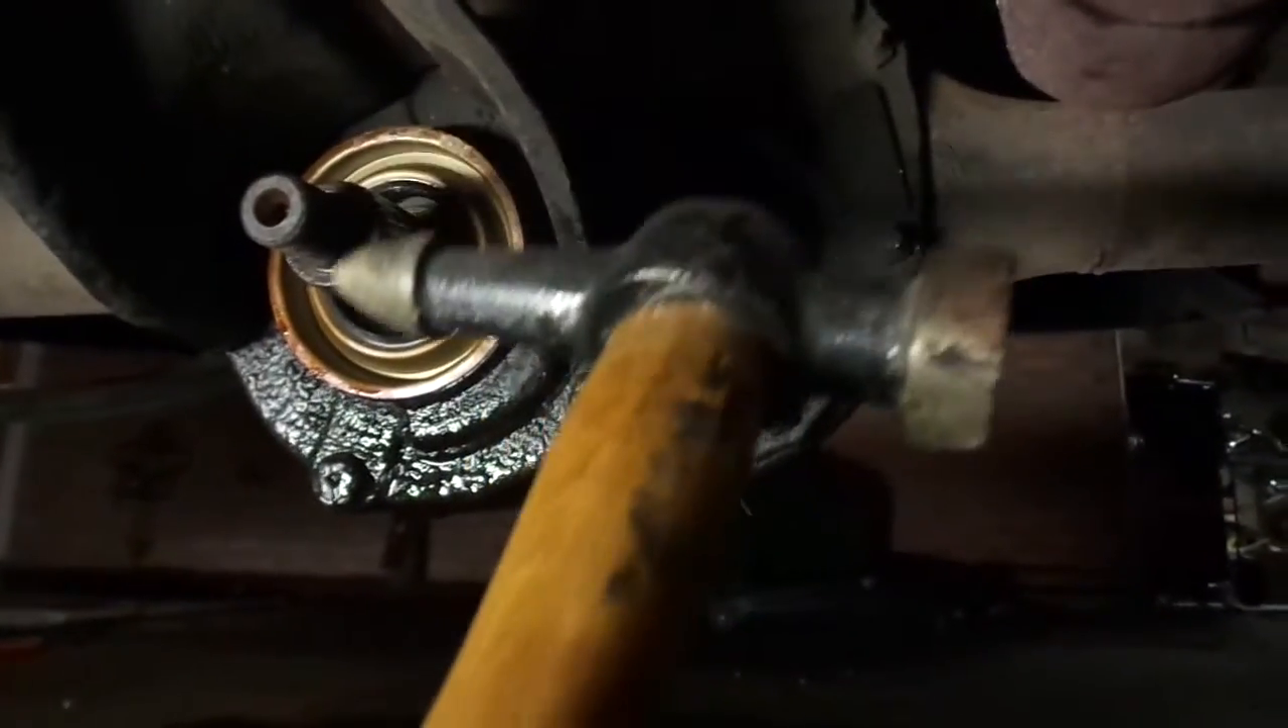New seal is in.